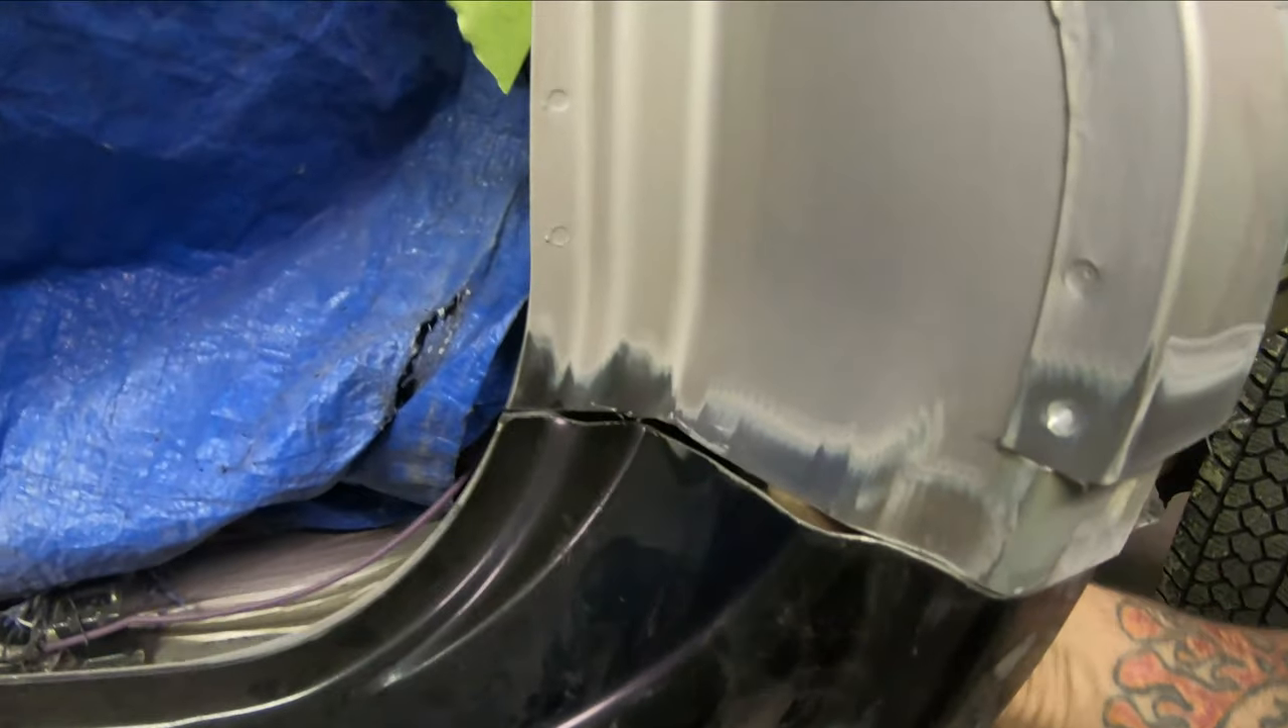You can see this metal it's not an exact fit to the new part.